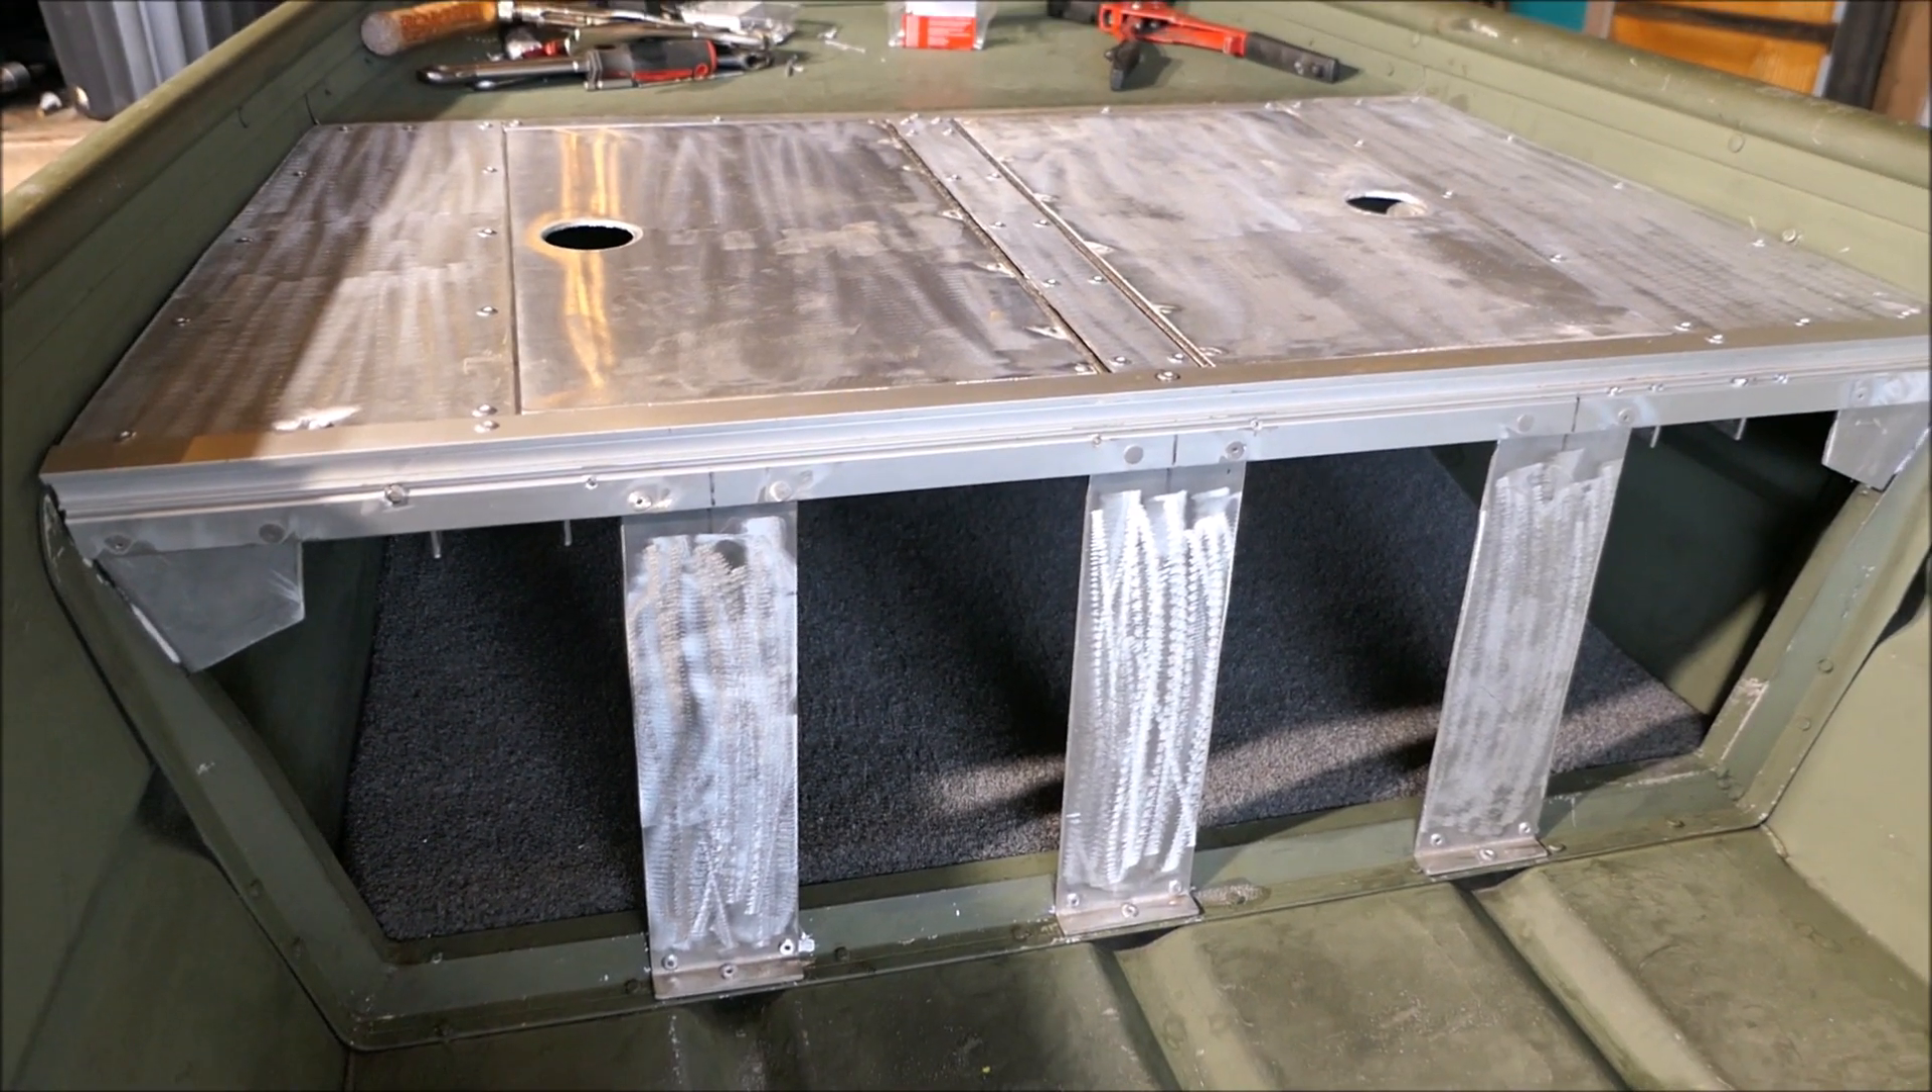There's the deck all put together.